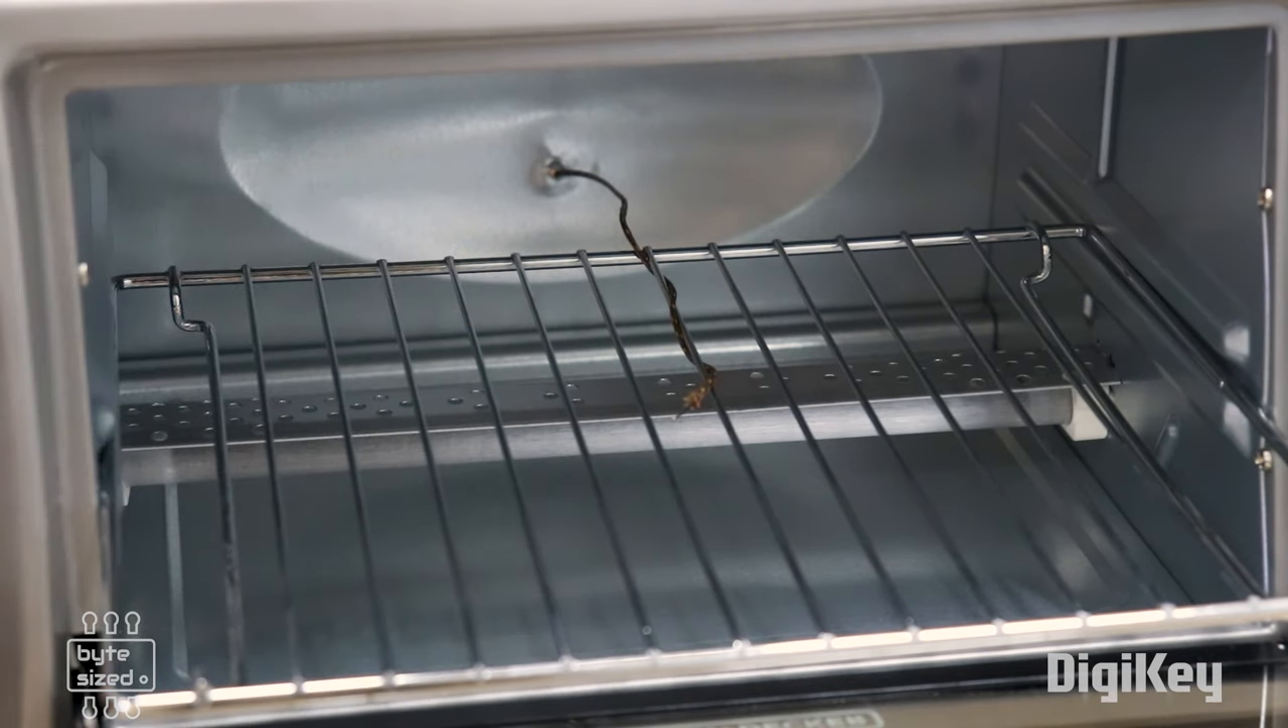I've got the thermocouple wire run through the hole in the back of the toaster oven and I've got it wrapped around the rack here.